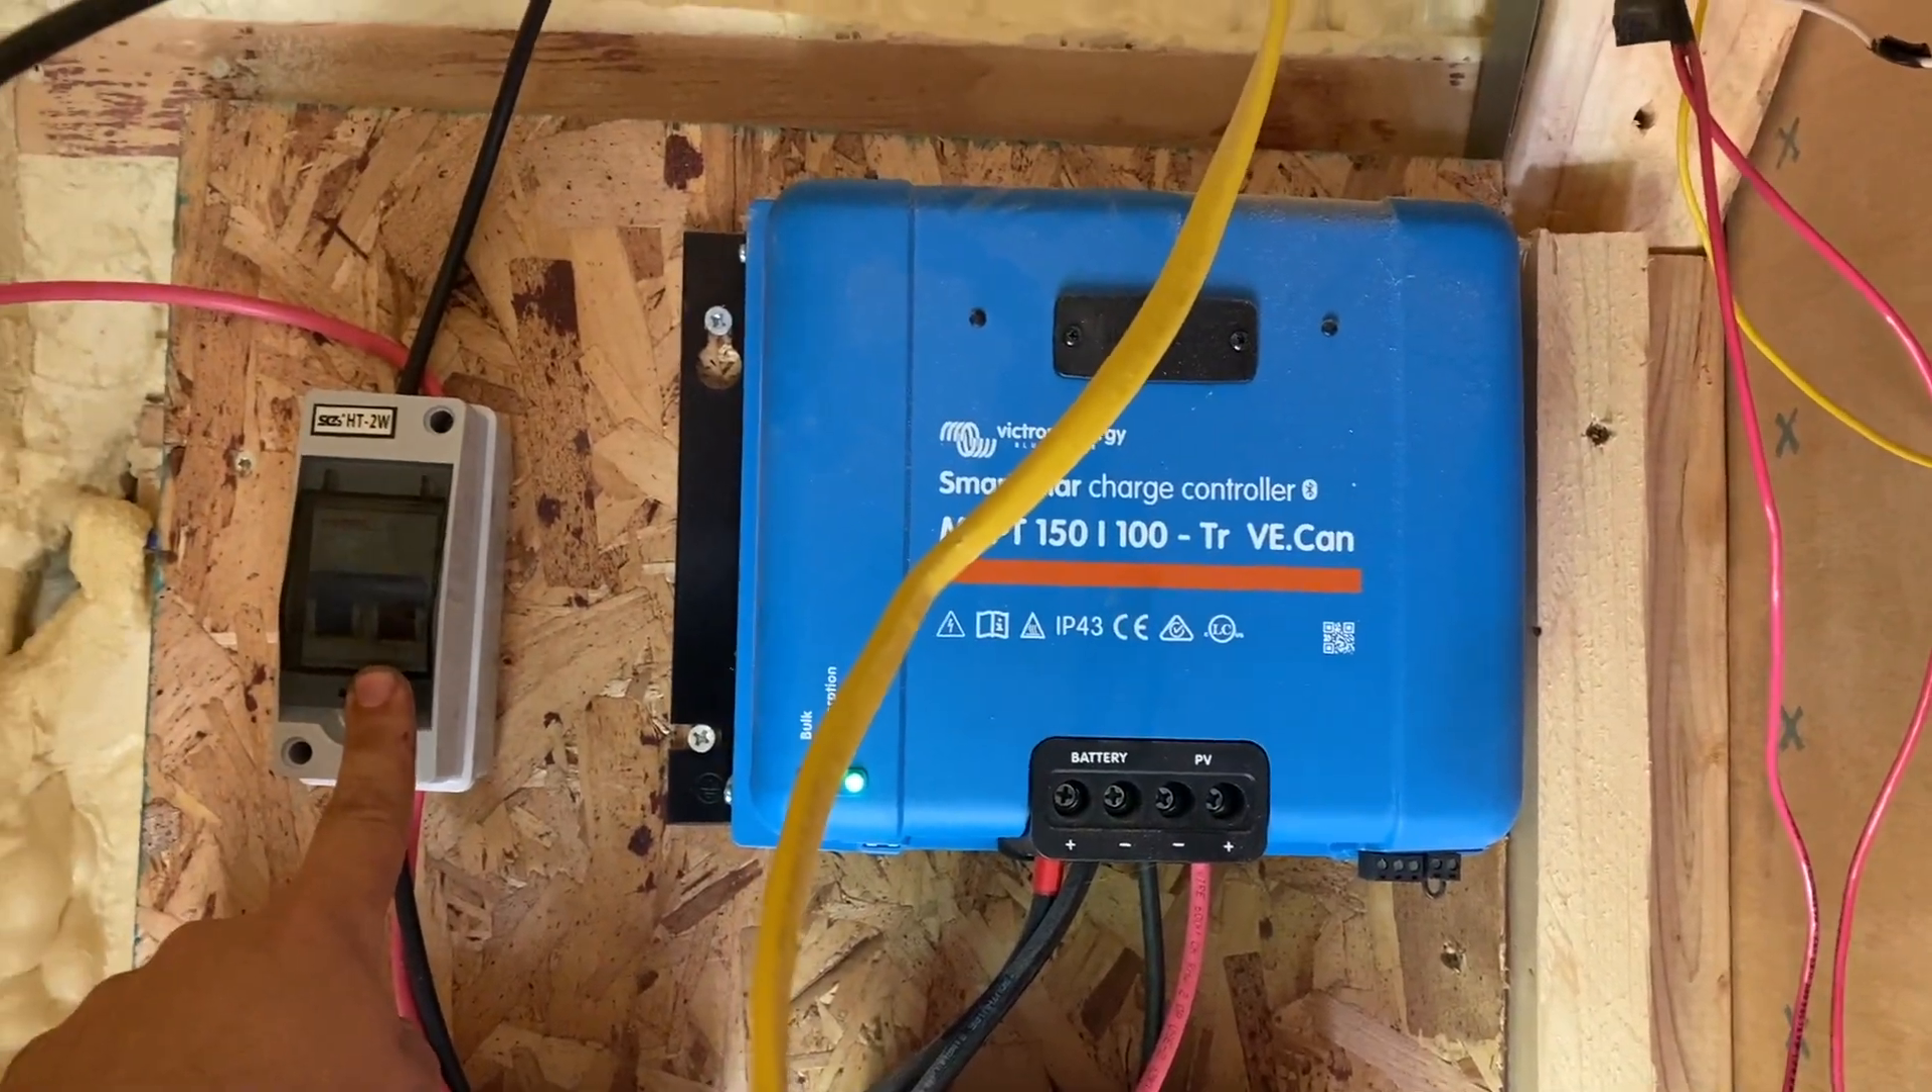We got a breaker on here now which is better than the just the disconnect that was there before.